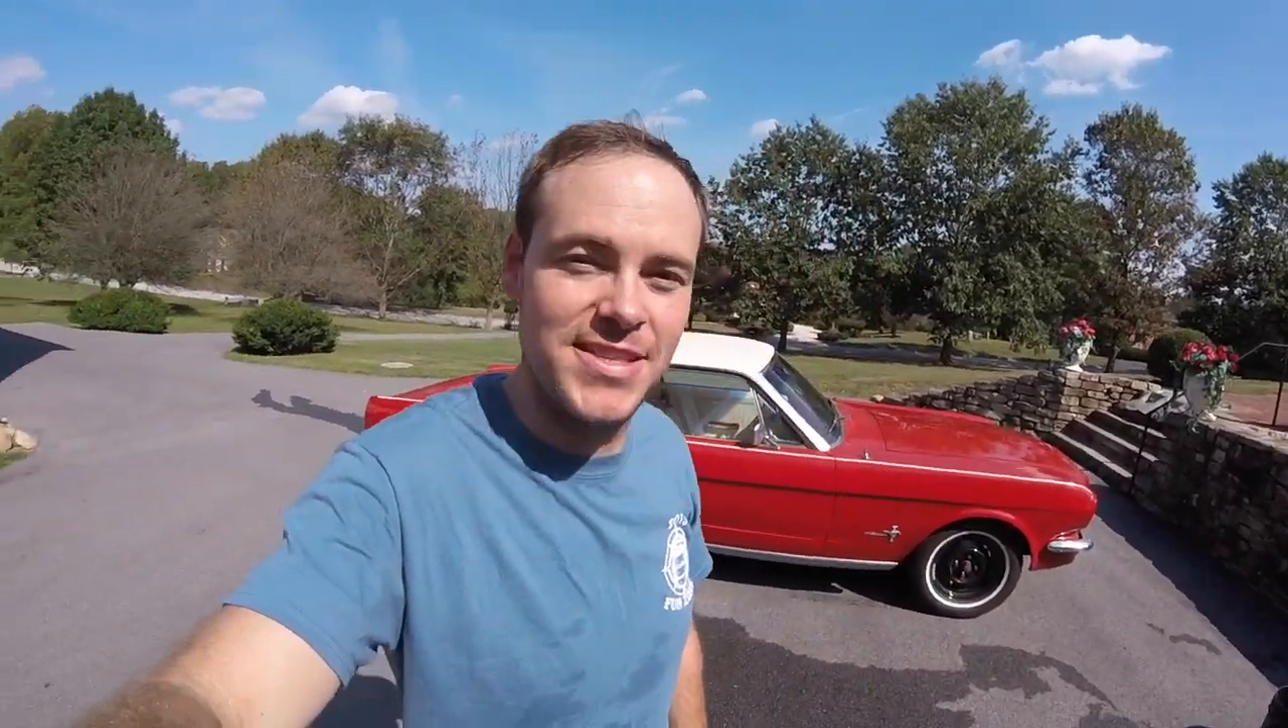So I haven't put the hubcaps on.